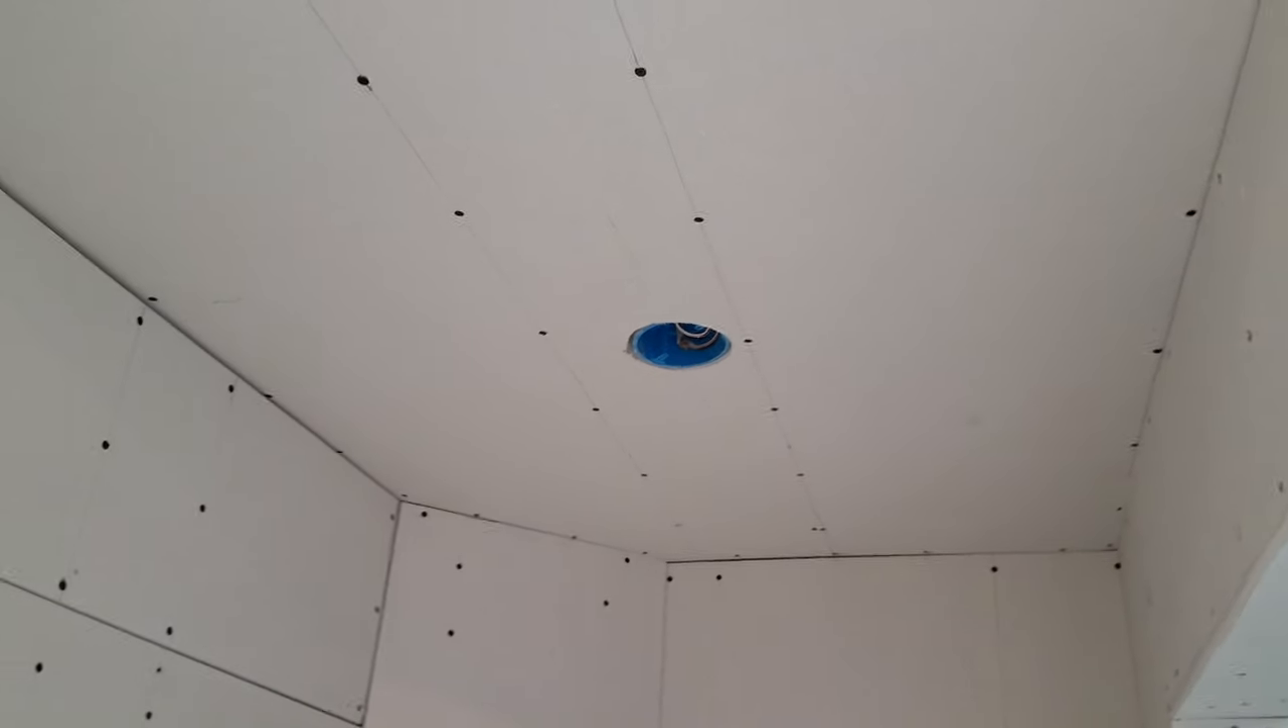I still have a light to put in up here.